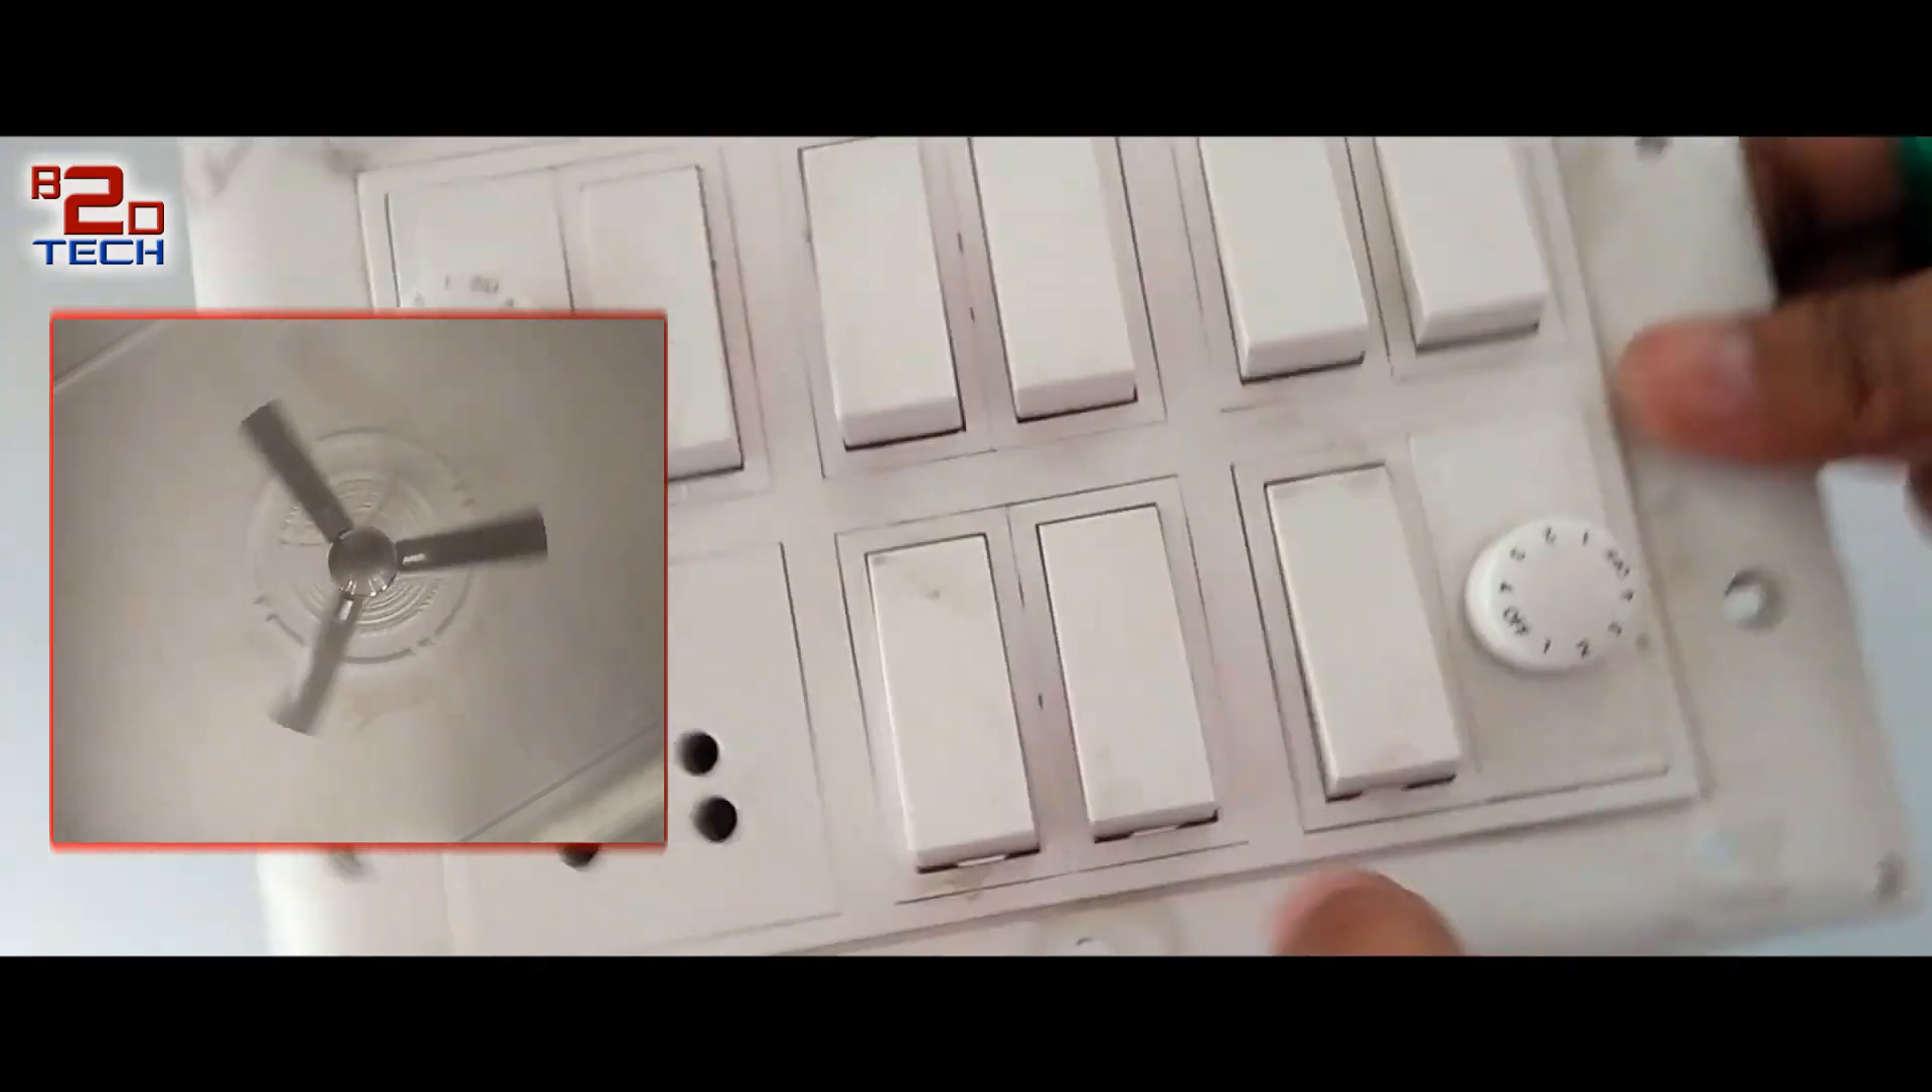यह रेगुलेटर मैंने यहाँ पर प्लेस कर दिया है।